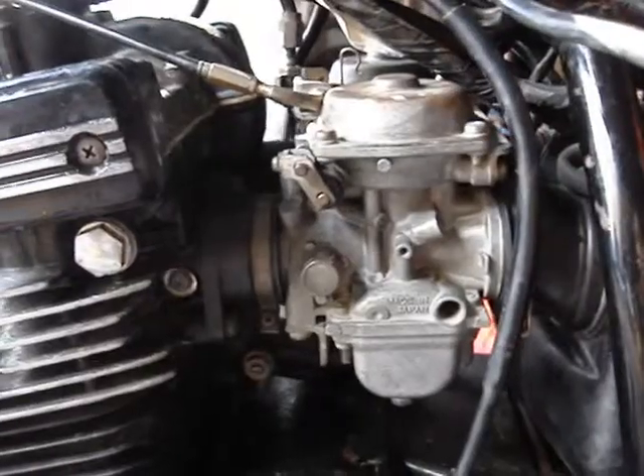Okay, so I've got the carbis installed back in the bike.